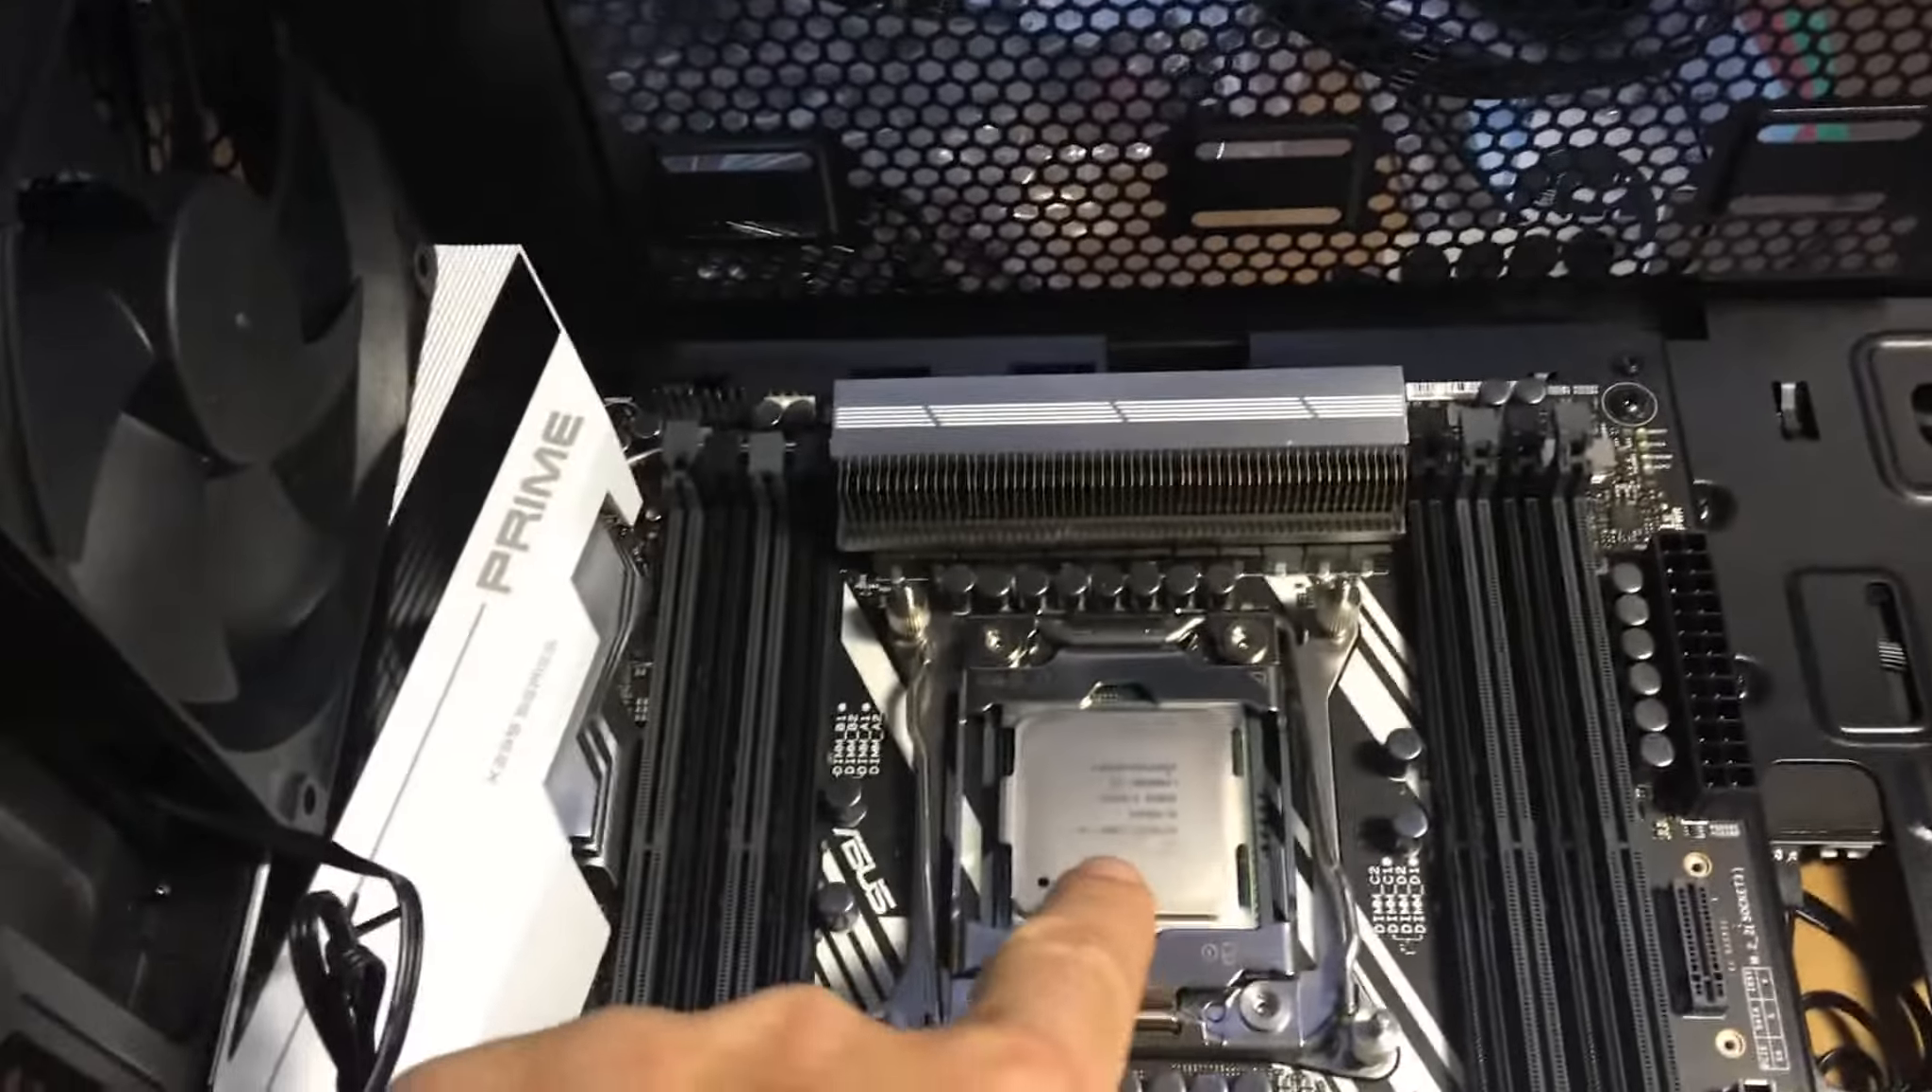La scheda madre e il processore che avevamo già montato sono montati sul case.